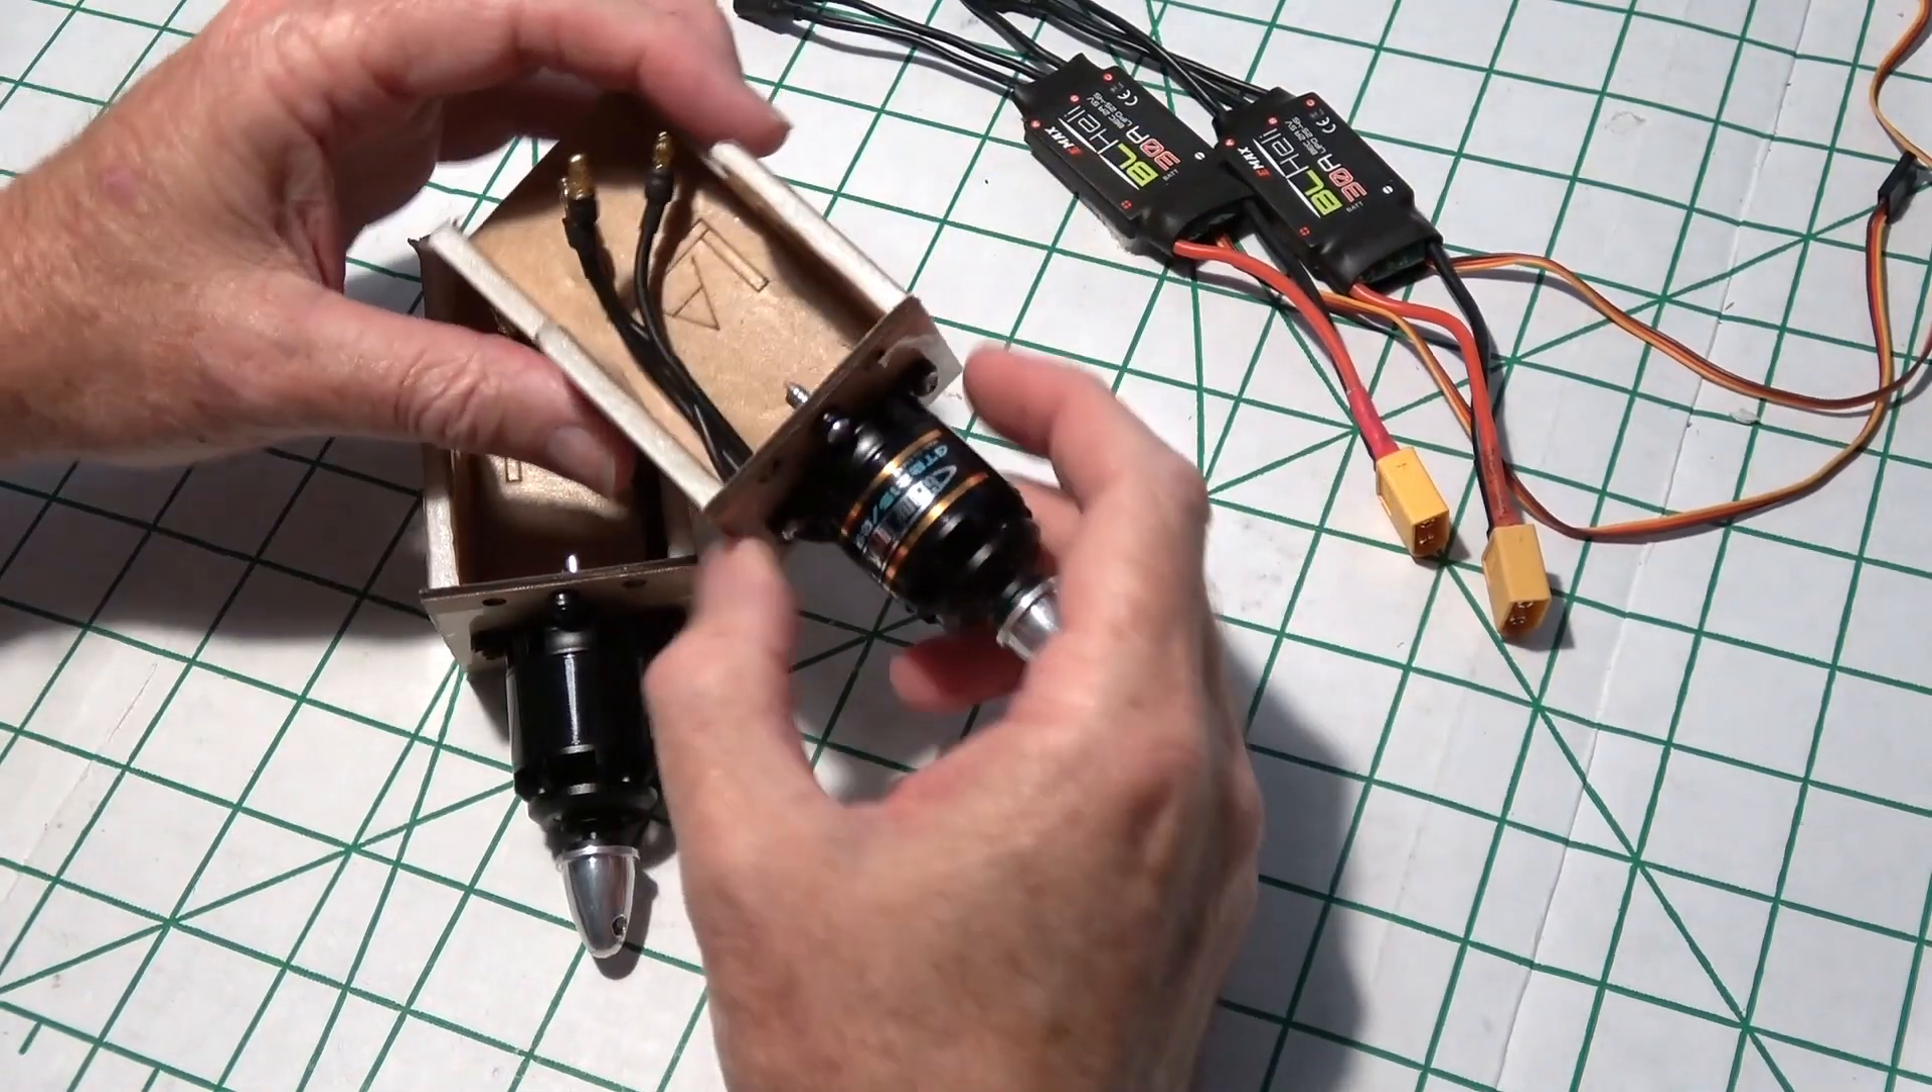I just got done mounting the motors onto the power pods.